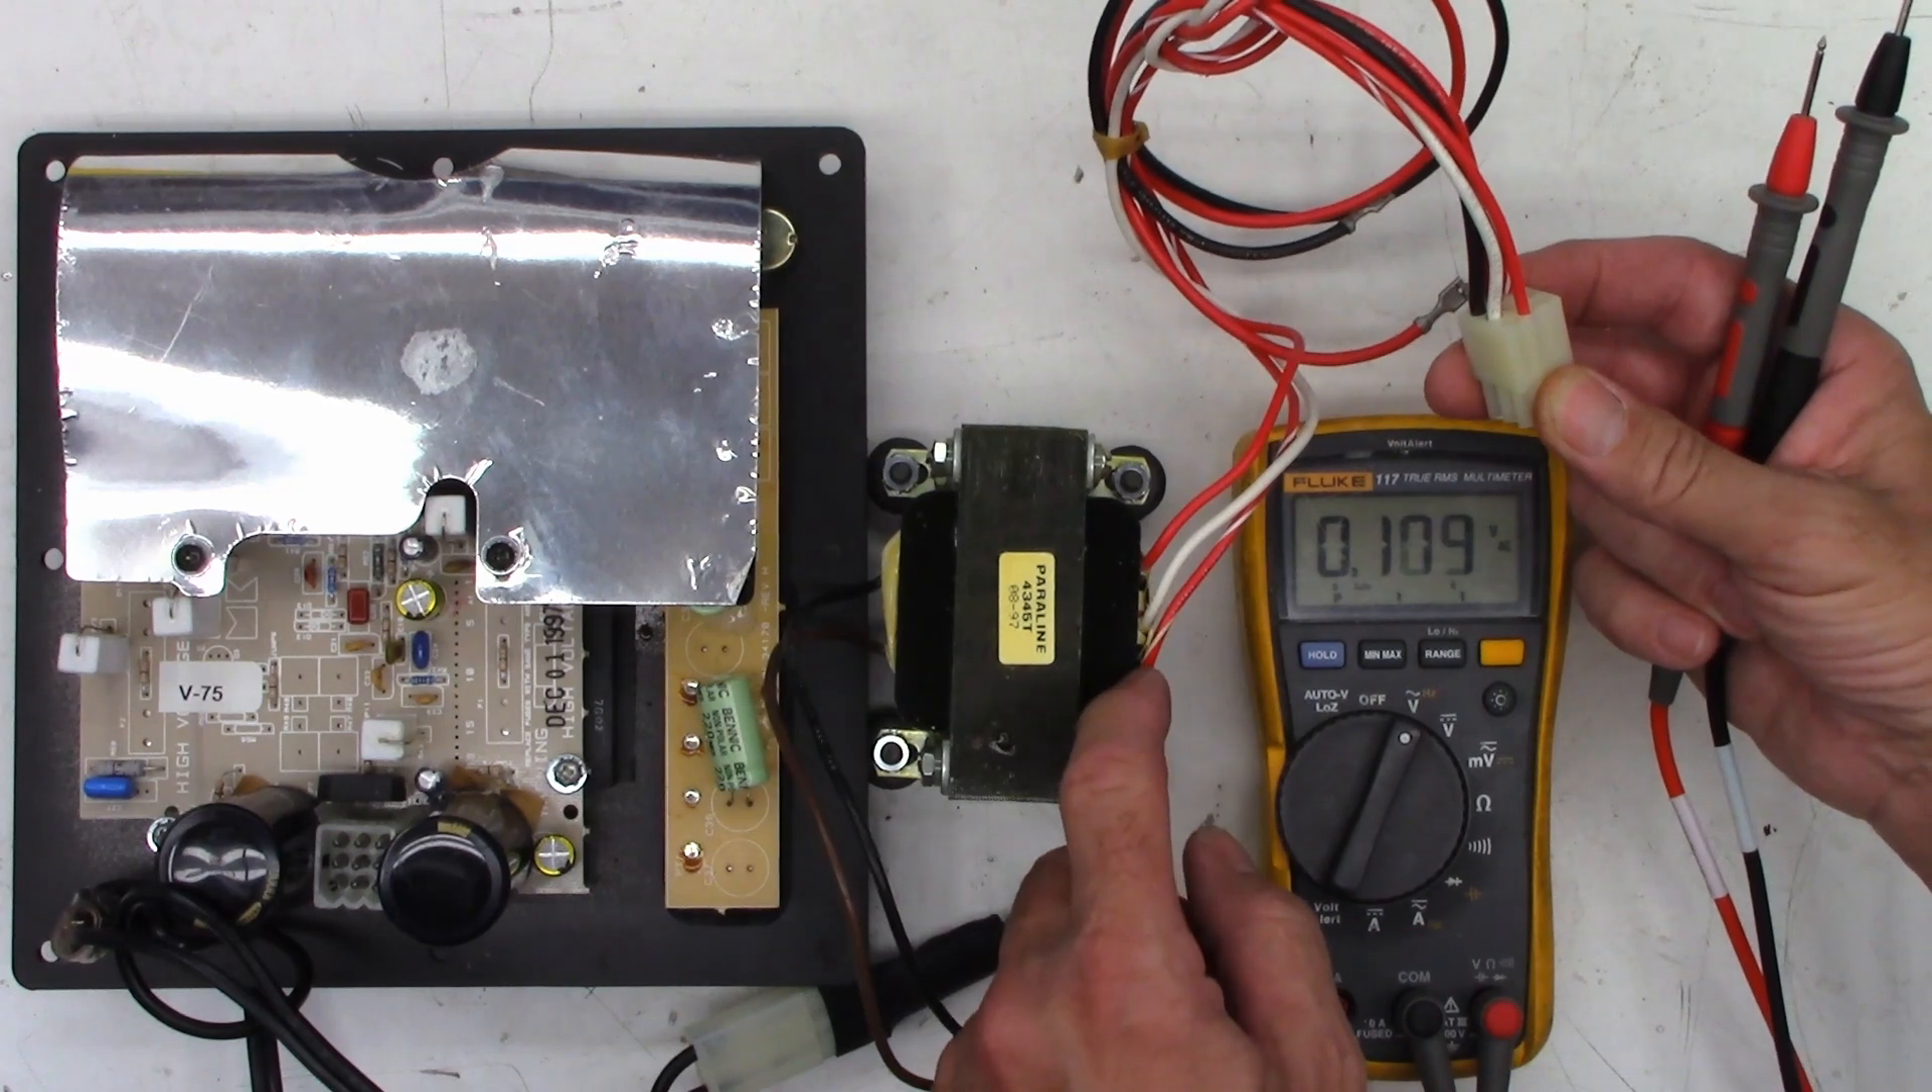Okay, well out of the box I've got the transformer set up here. I don't have it connected to the main board yet but I just want to go ahead and measure.